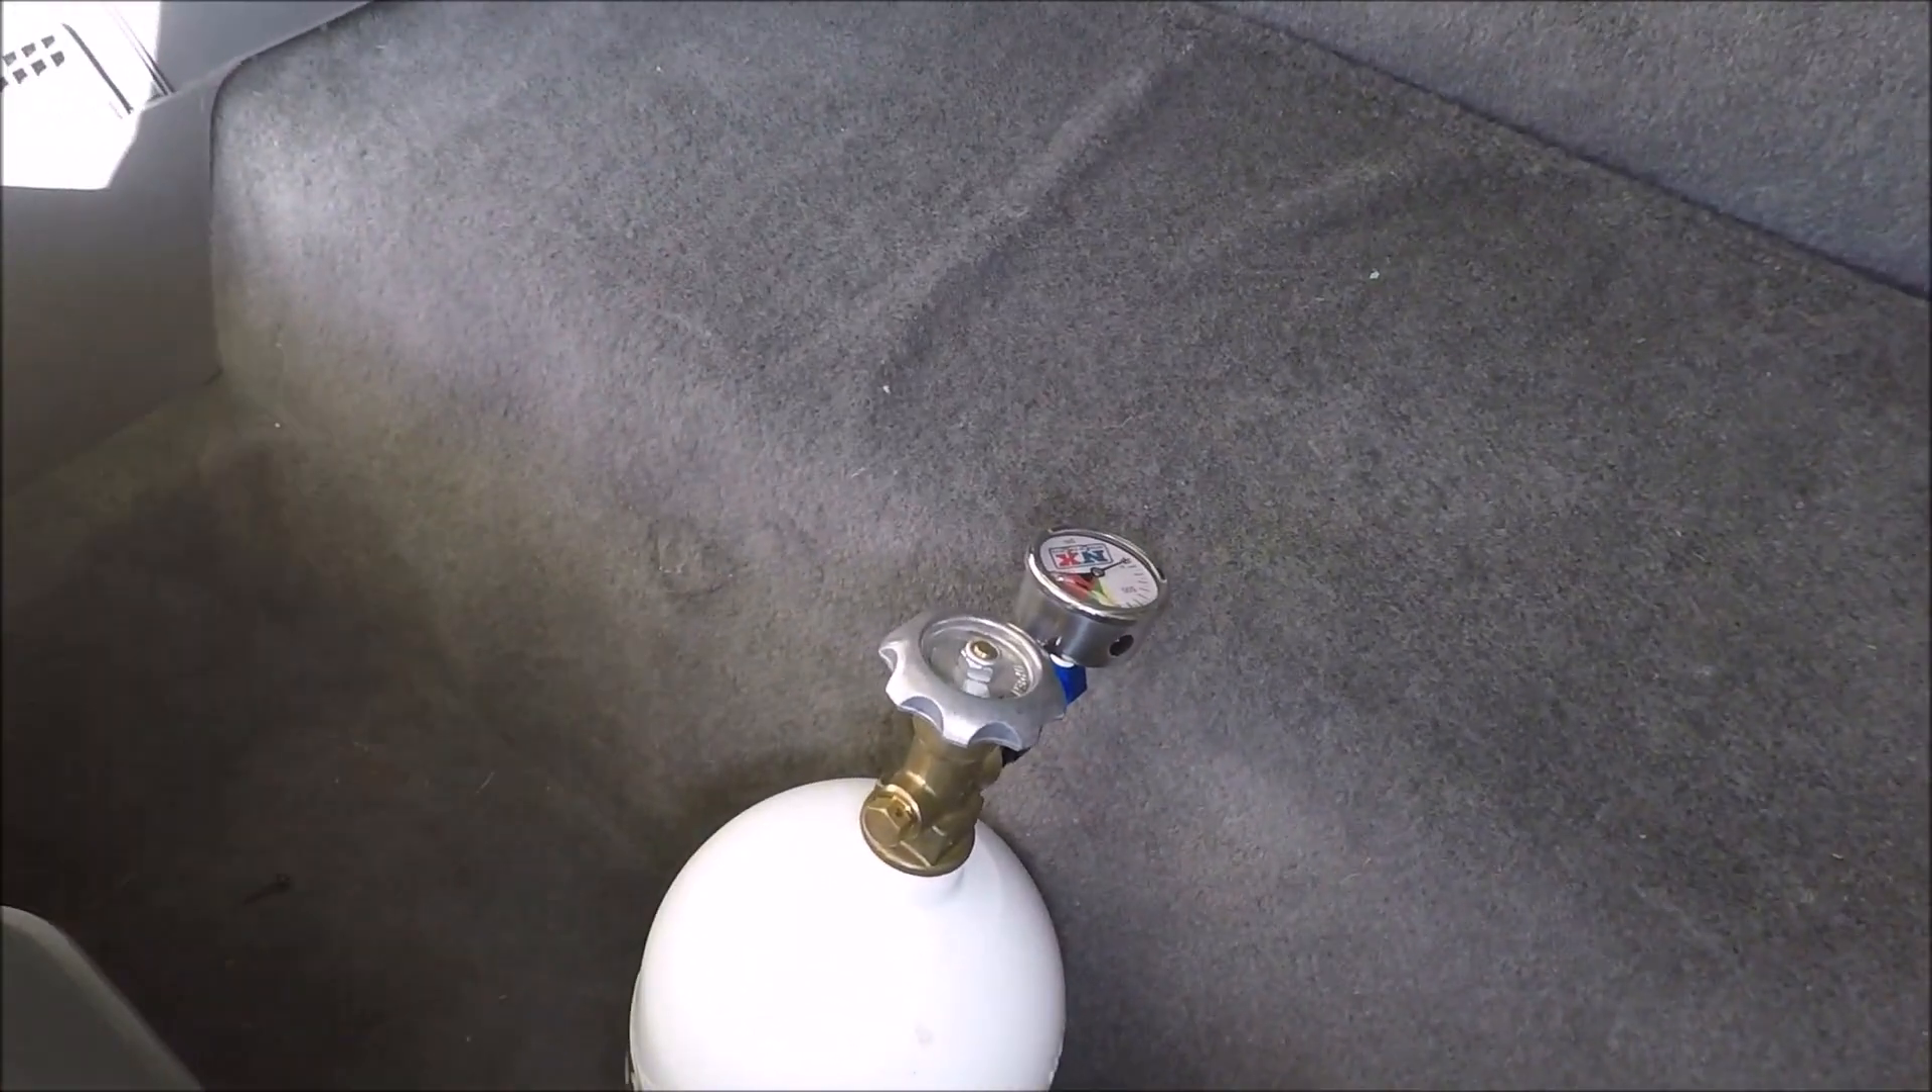Uh pretty much all i have left to do with the nitrous system is get my bottle mounted here and run my first nitrous line from the bottle up to the front of the car.